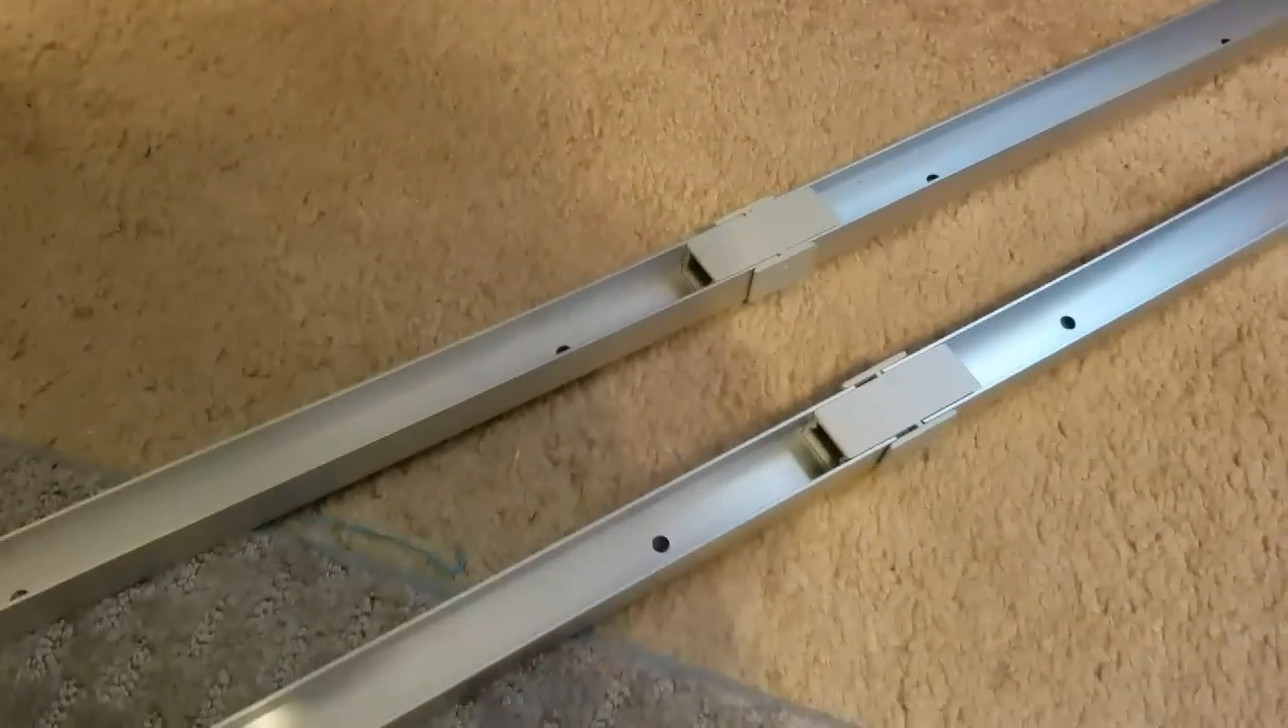Um, I've already did one of the simple things, which was hooking two of the metal pieces together, as you can see here.